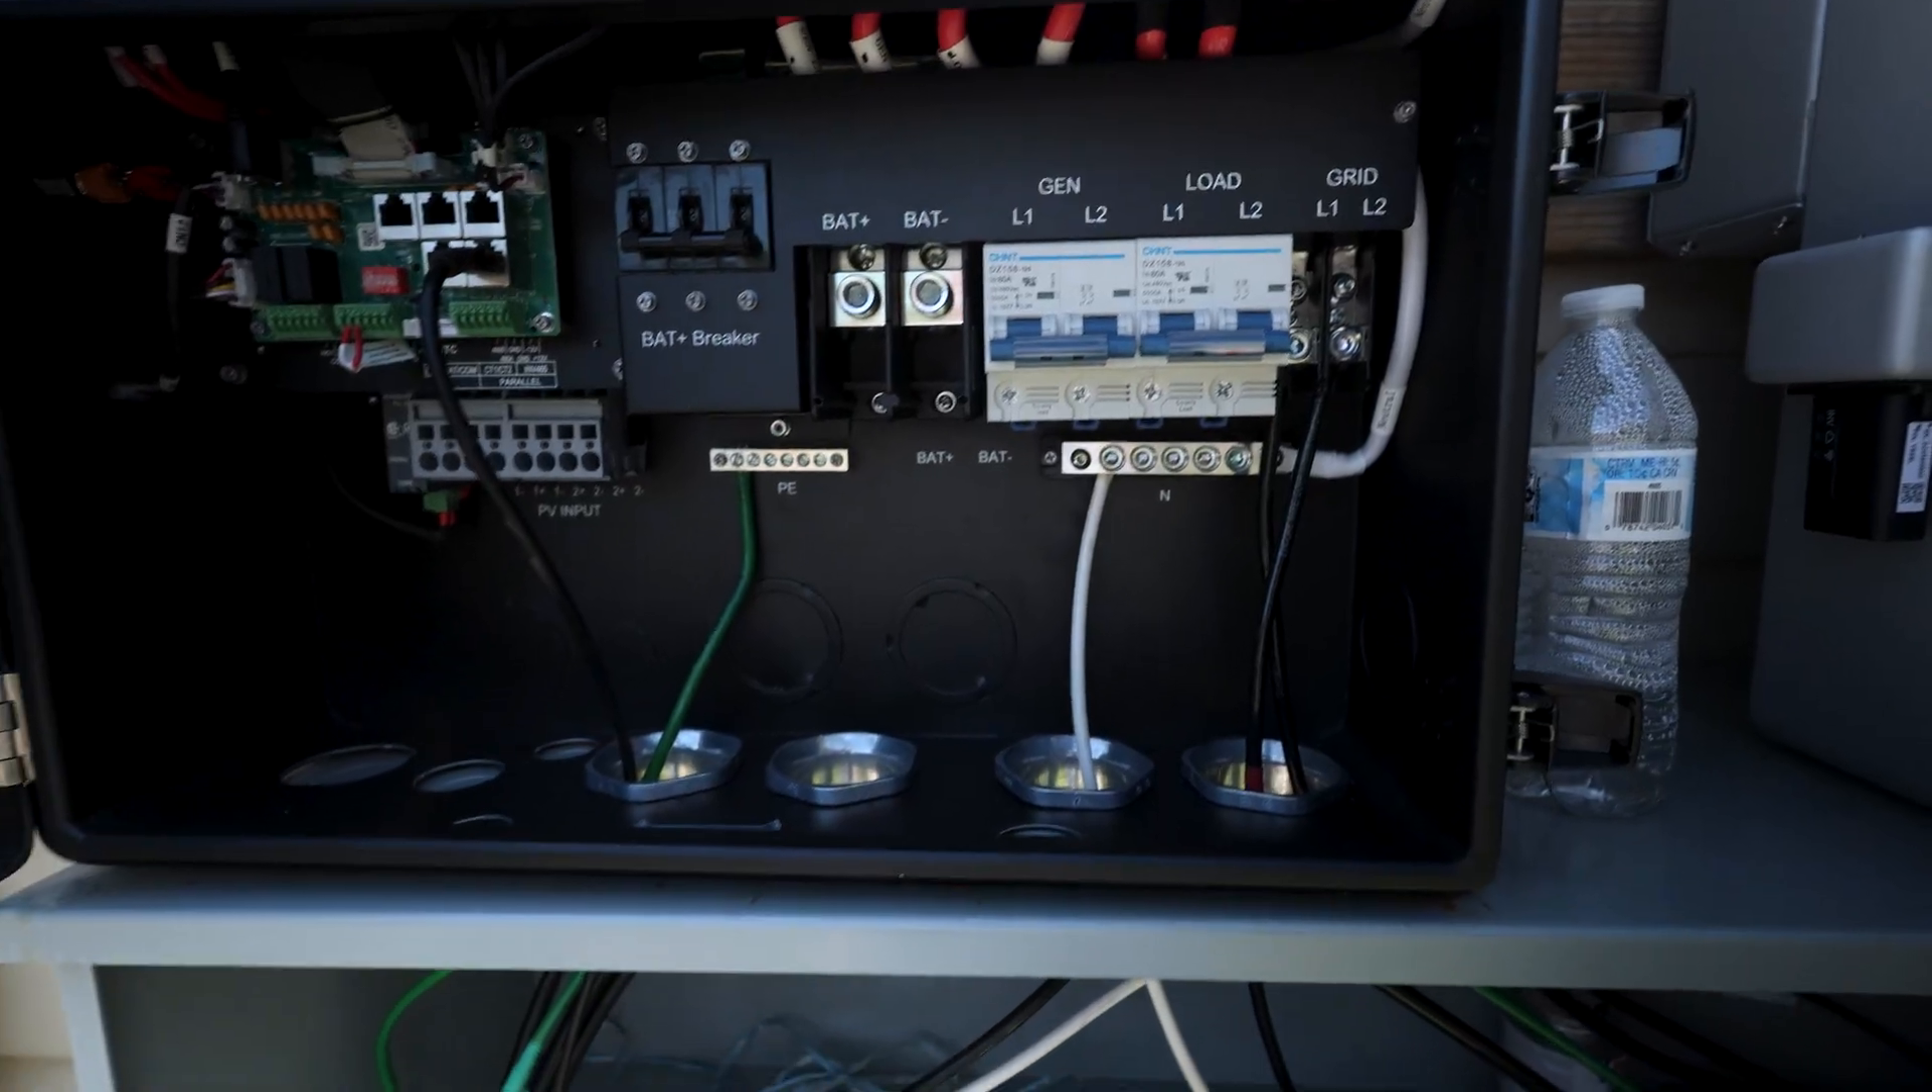As you can see i got quite a bit of the wires pulled still got to do some battery cabling.